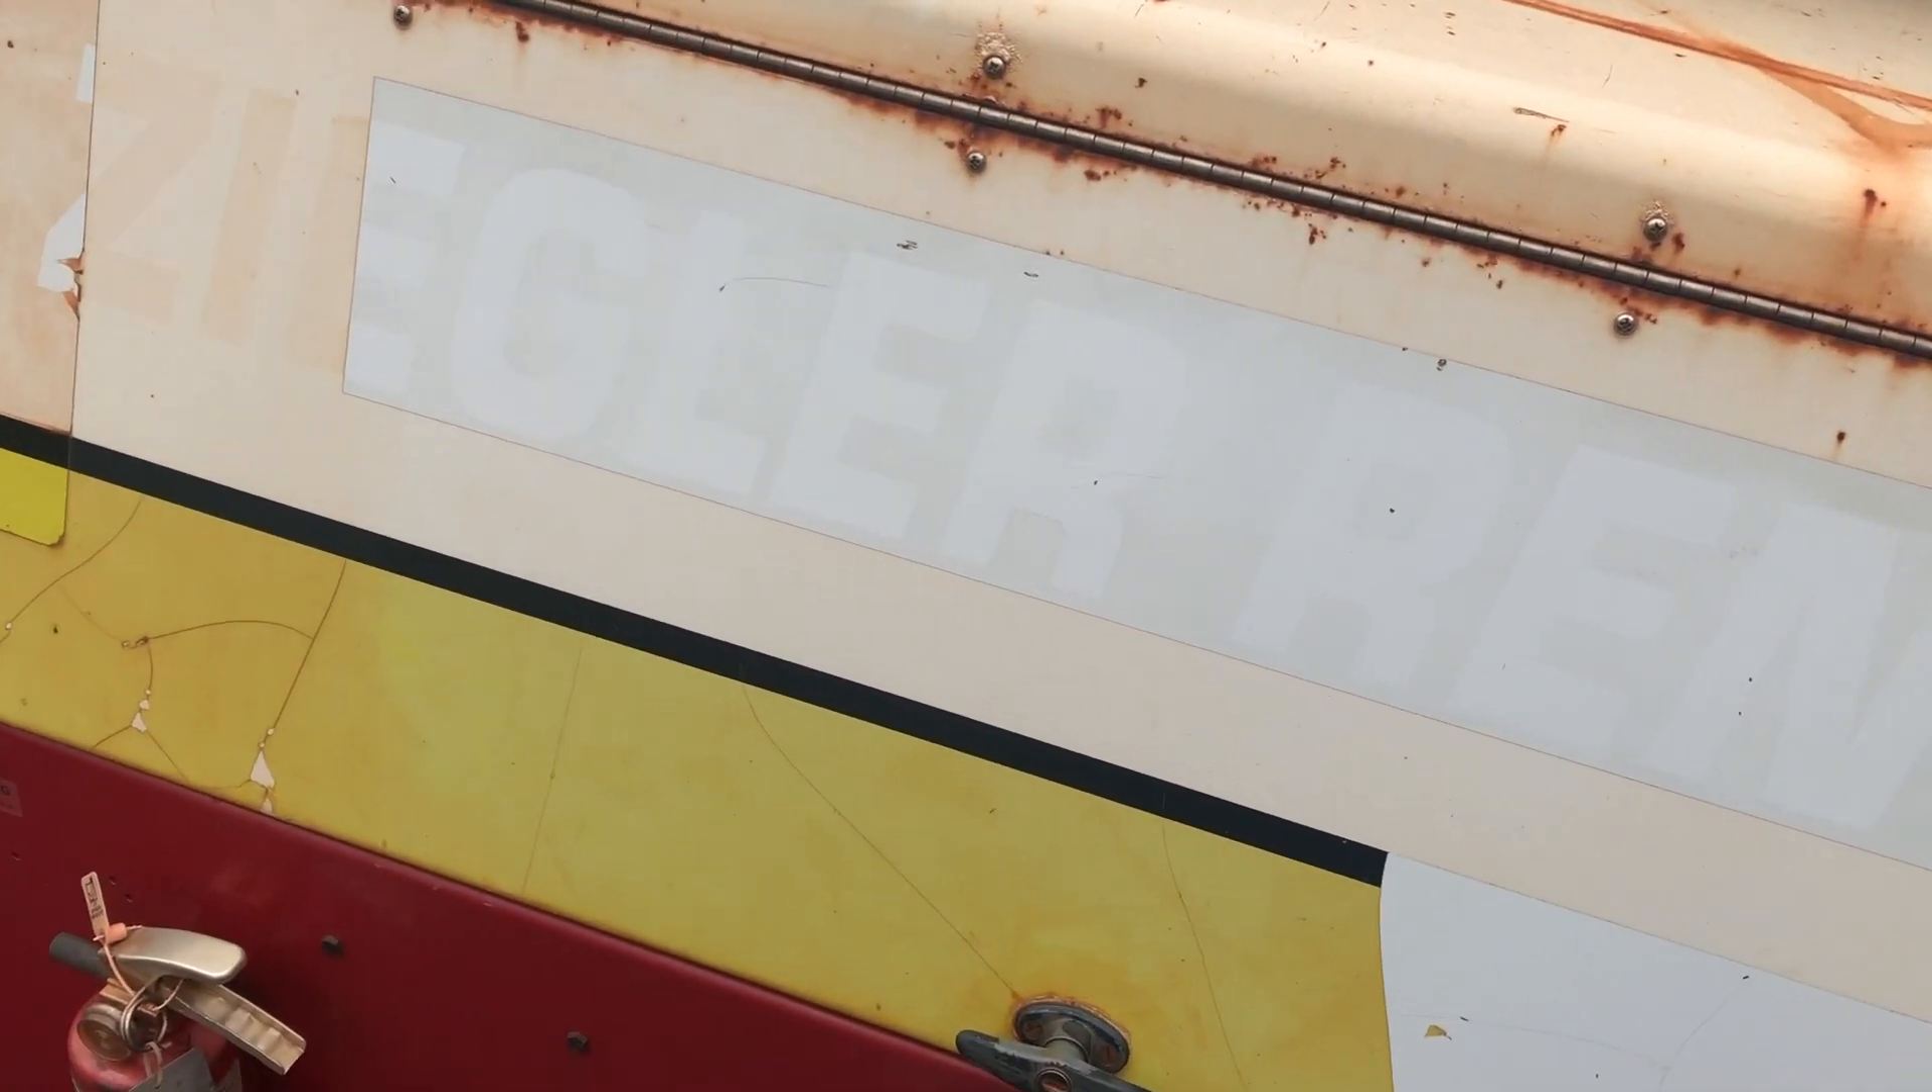You can see i started removing some of the stickers the other day.